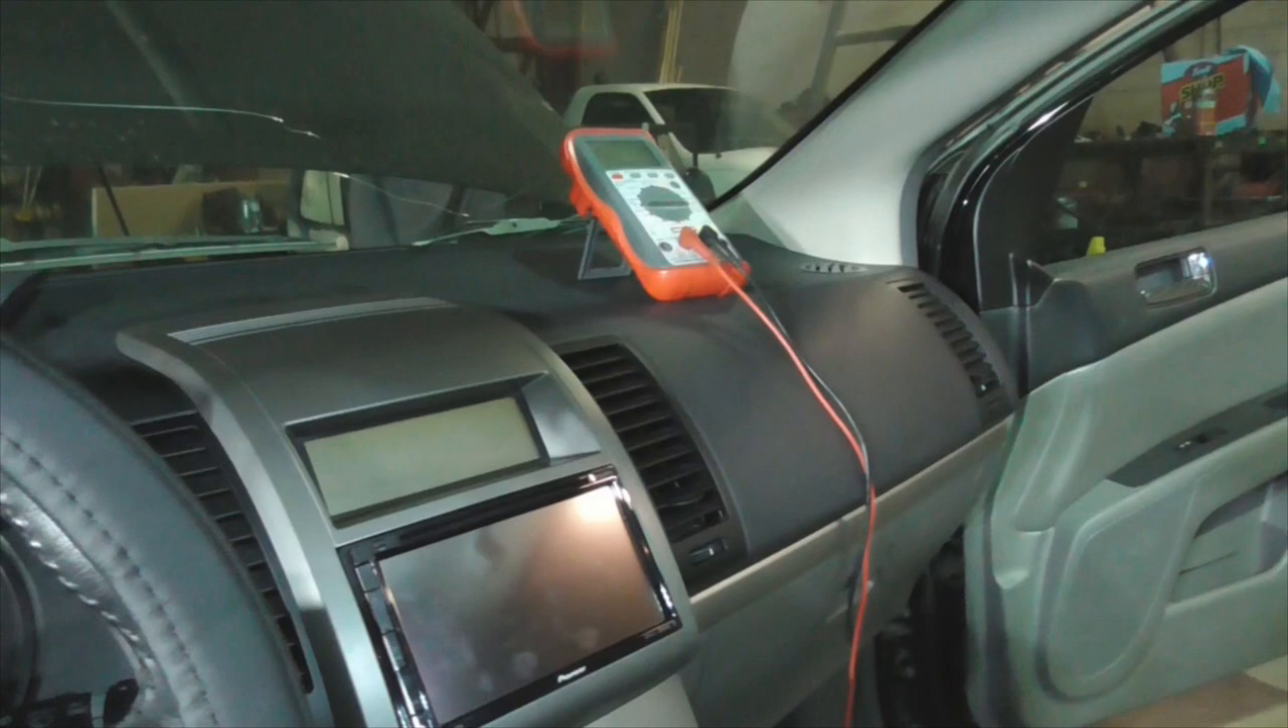Got the head unit all buttoned up.